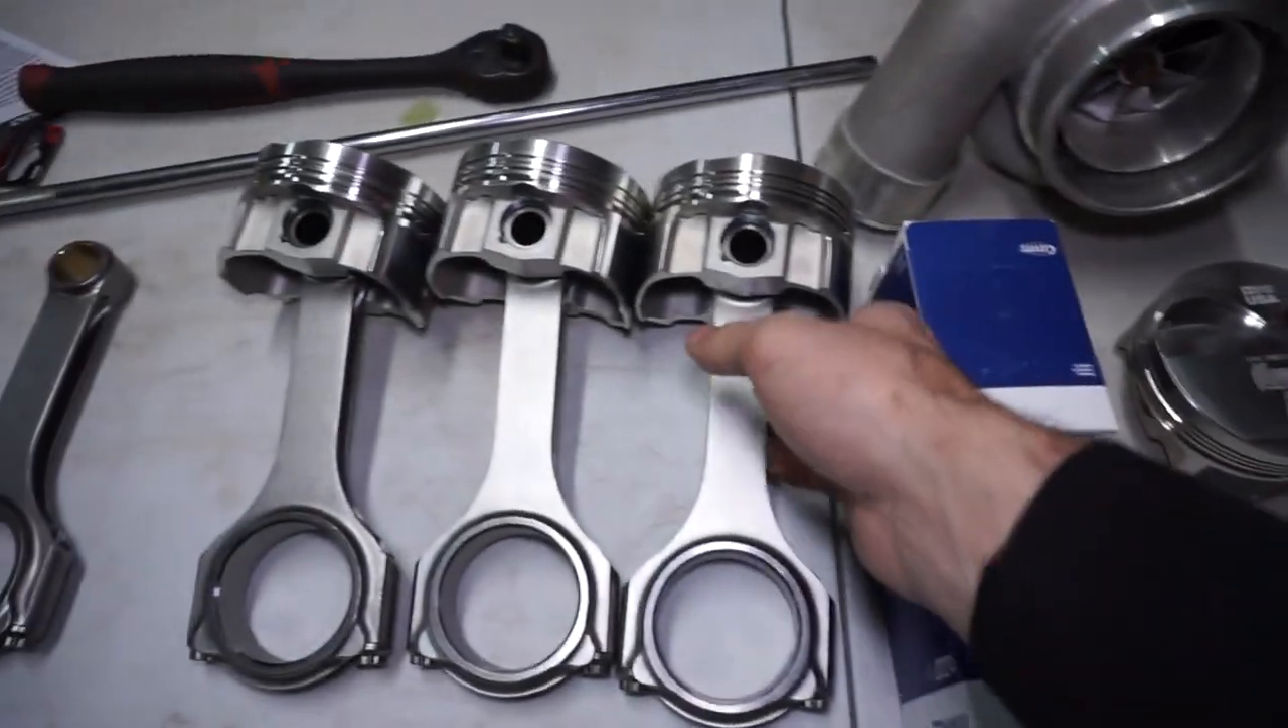It does turn over decent by hand, and I've been starting to go through and put the pistons on the rods.